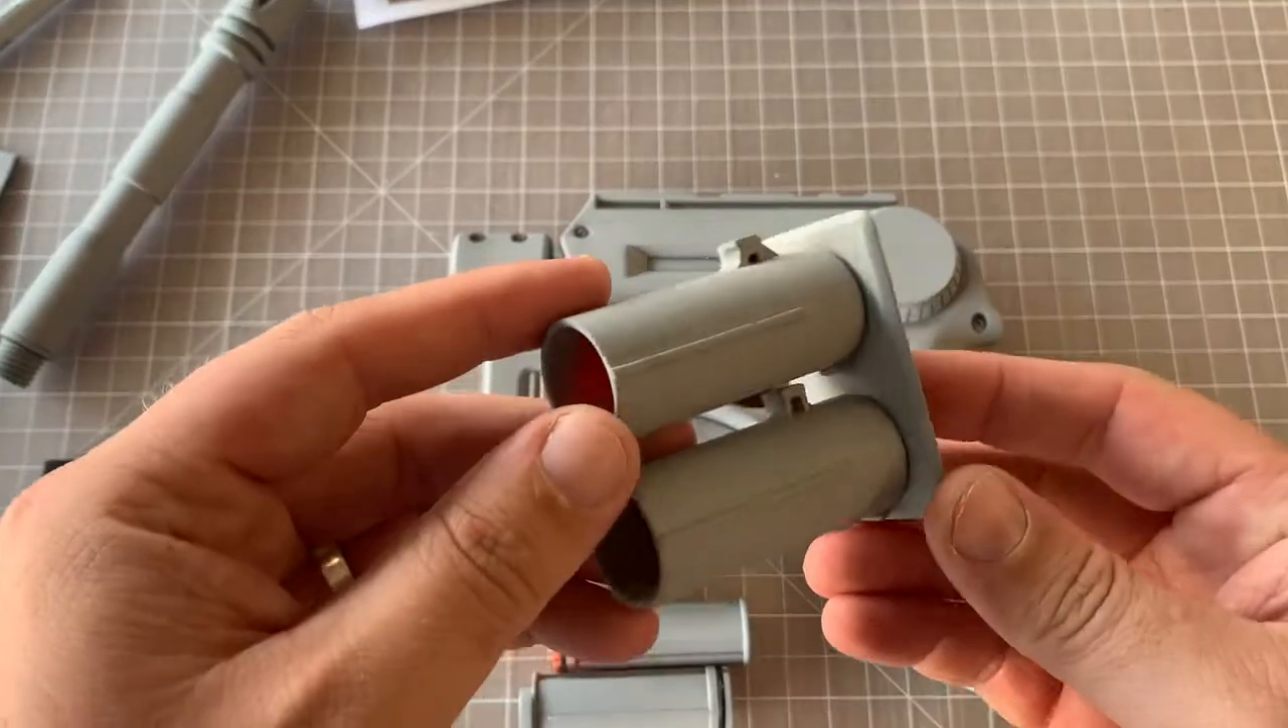So I now have those two cylinders attached onto my plate.